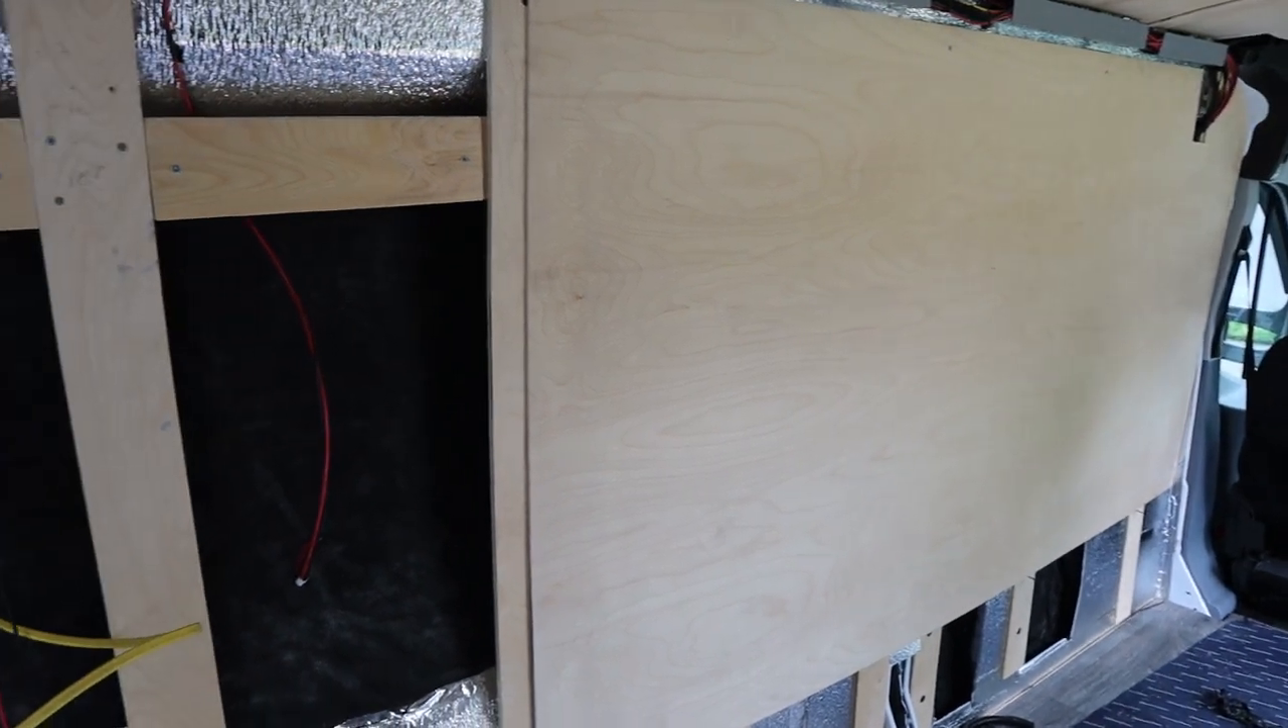Successfully fitted the first sheet of plywood.